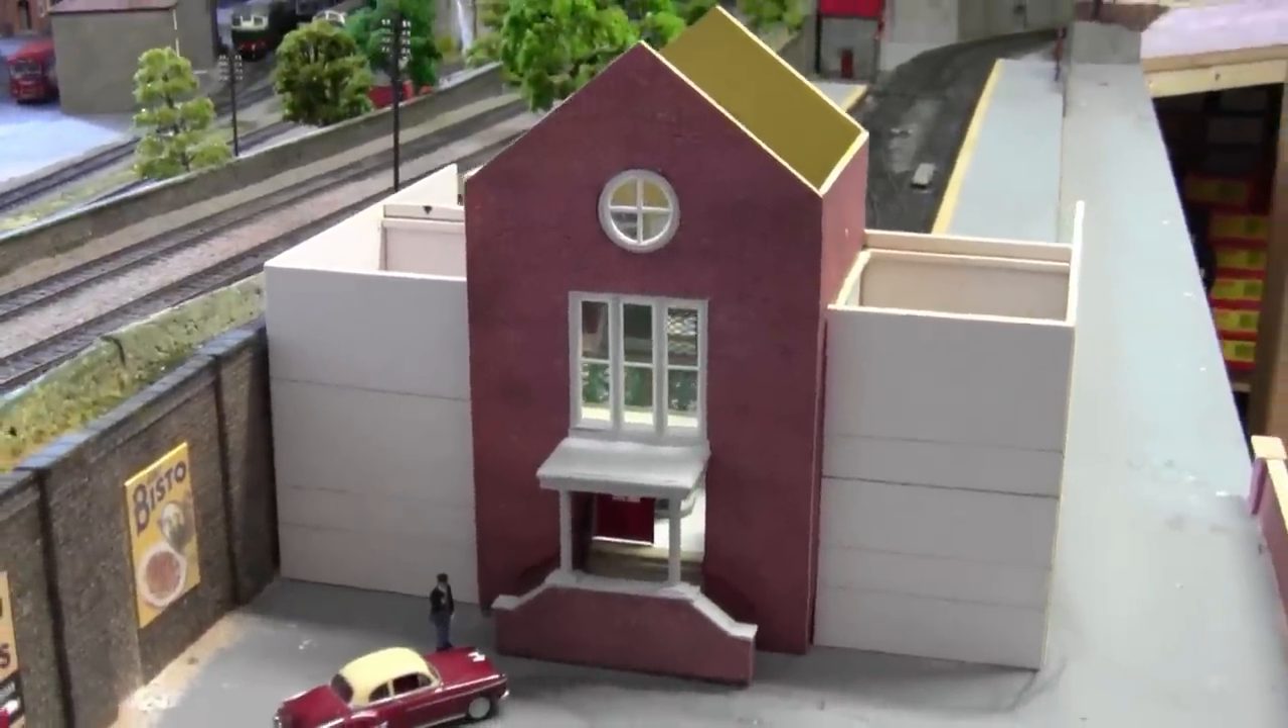I have just placed the walls around the platforms there, and it does look quite an imposing building.